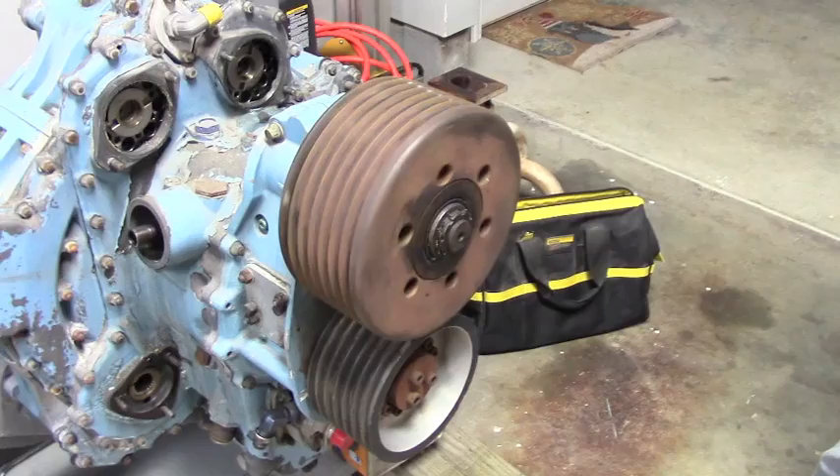Okay, got the belts removed, and that upper pulley is just an idler, spins easy.